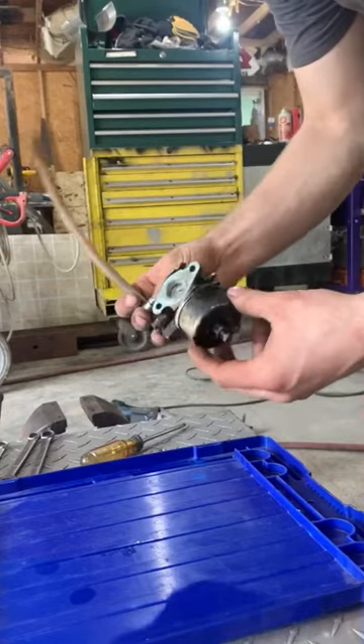All right i got the carburetor off as you can see the outside is pretty grimy looking.